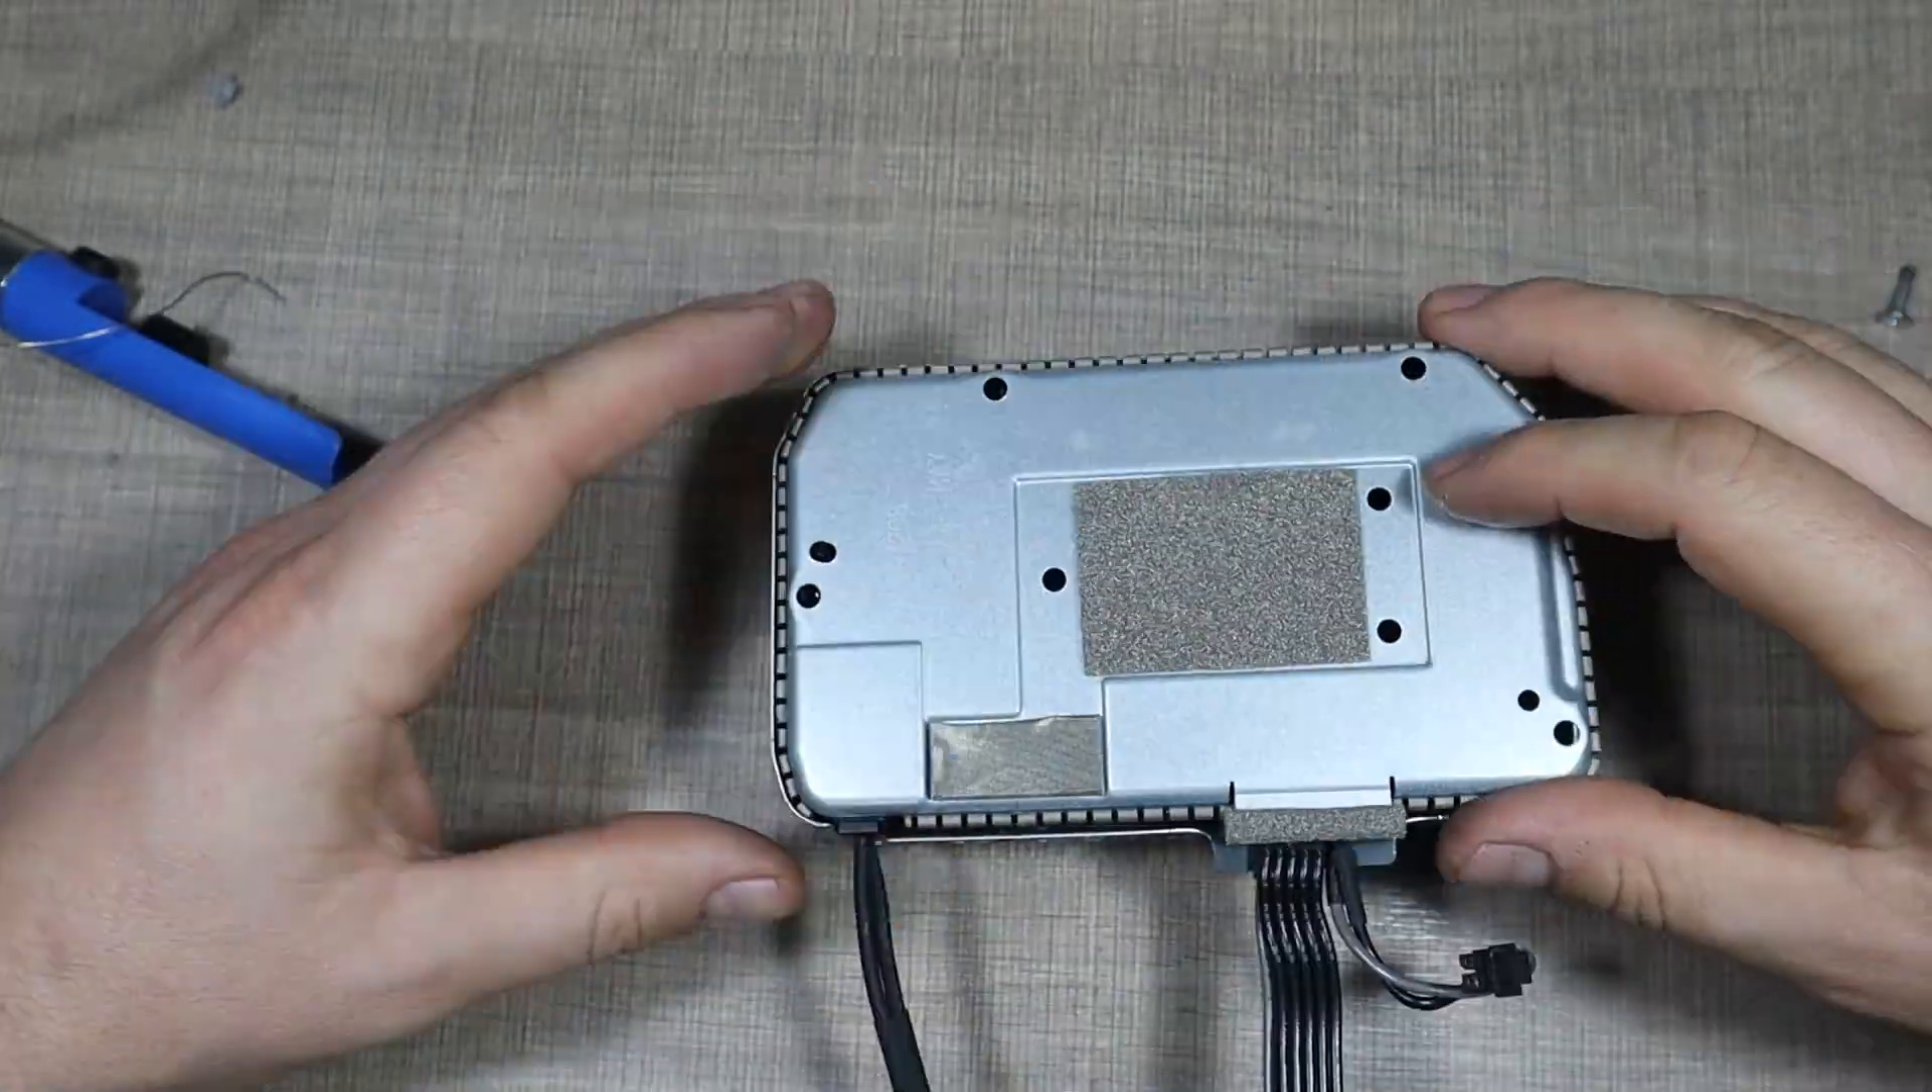And after the plastic was closed, I also returned the metal cover and continued in reinstalling all of the parts that I had to take out.